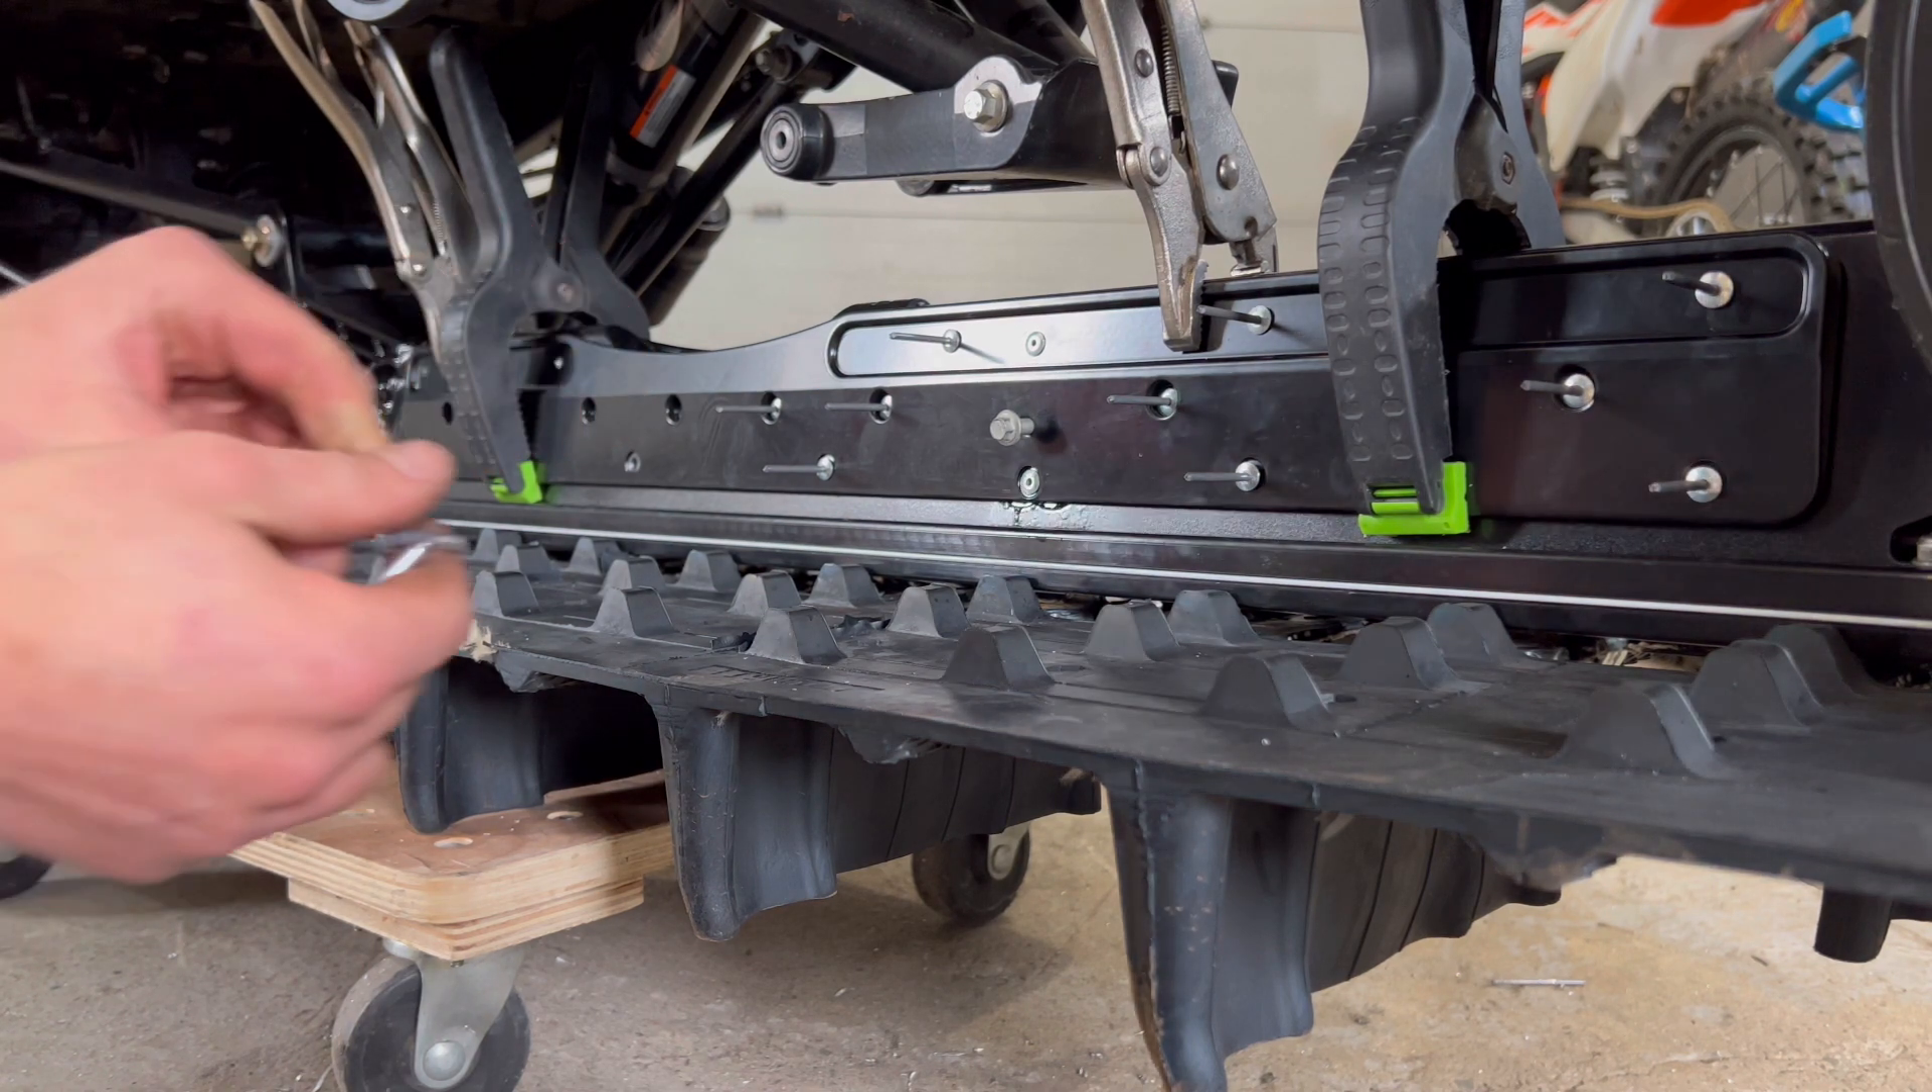Got all my holes drilled I'm just getting all my rivets set in place.